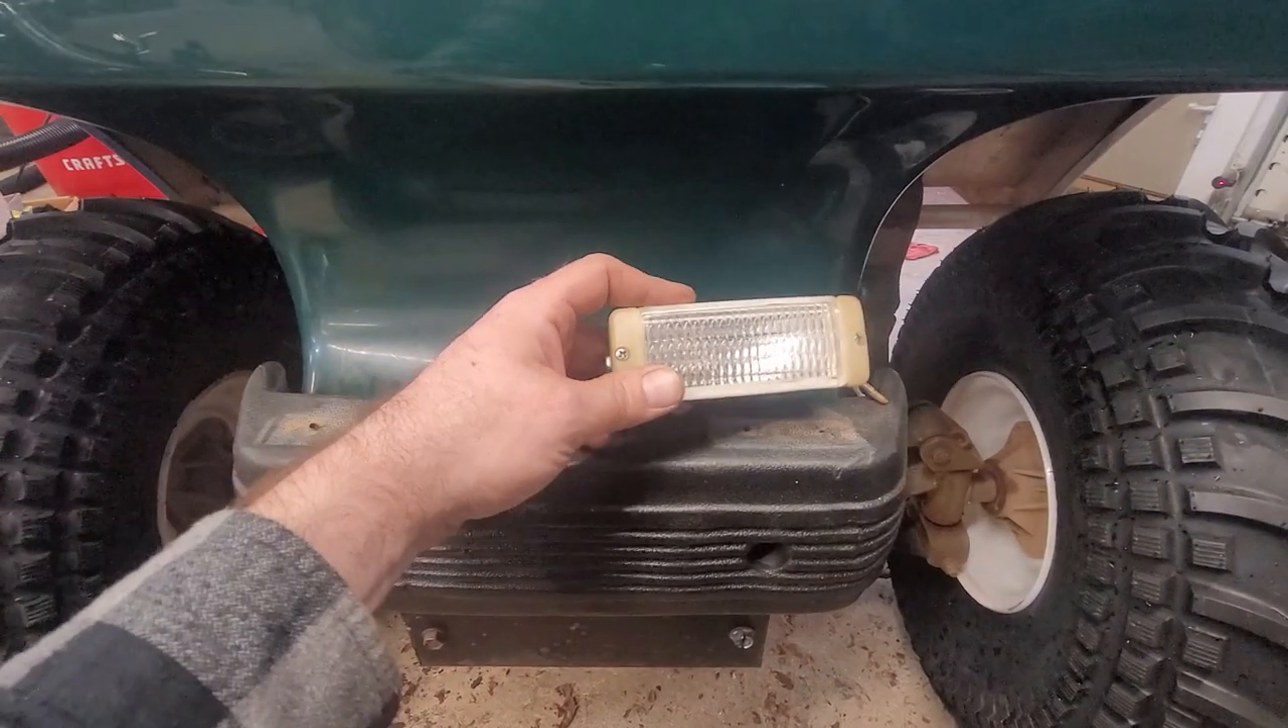So I got the little fog light things off.